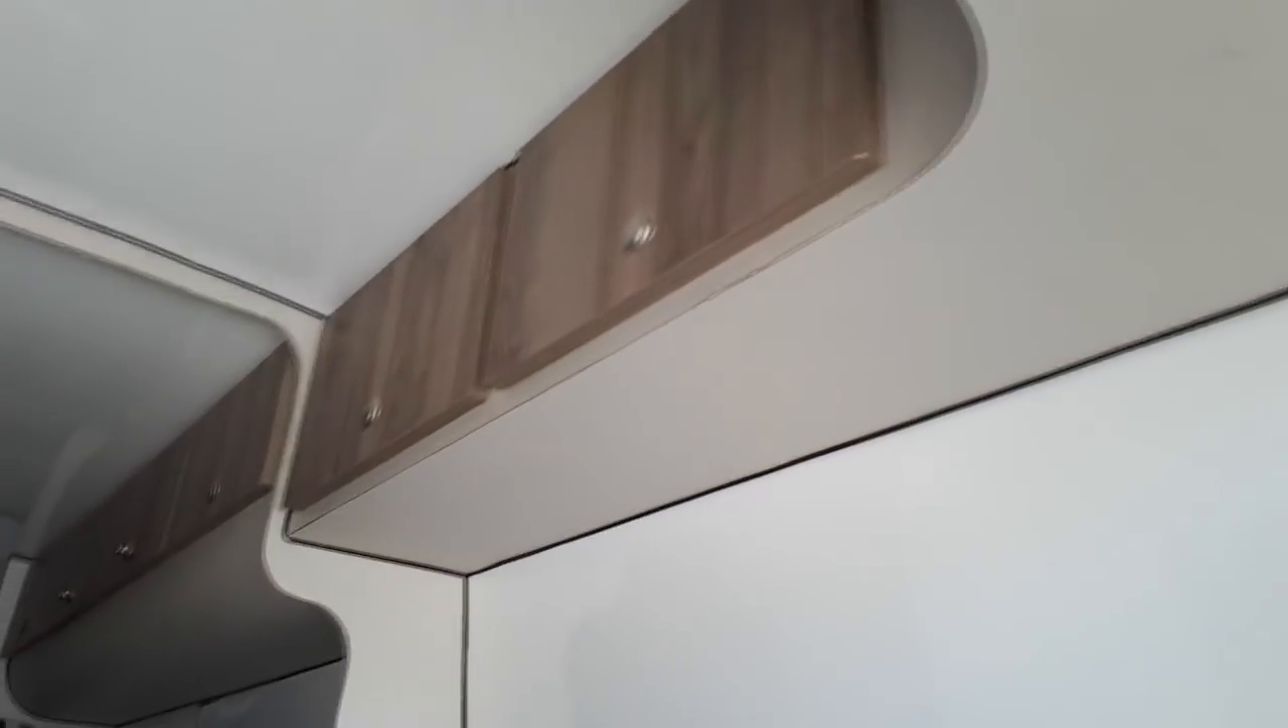Lá em cima já estão com todas as portinhas já prontas, colocadas, instaladas.